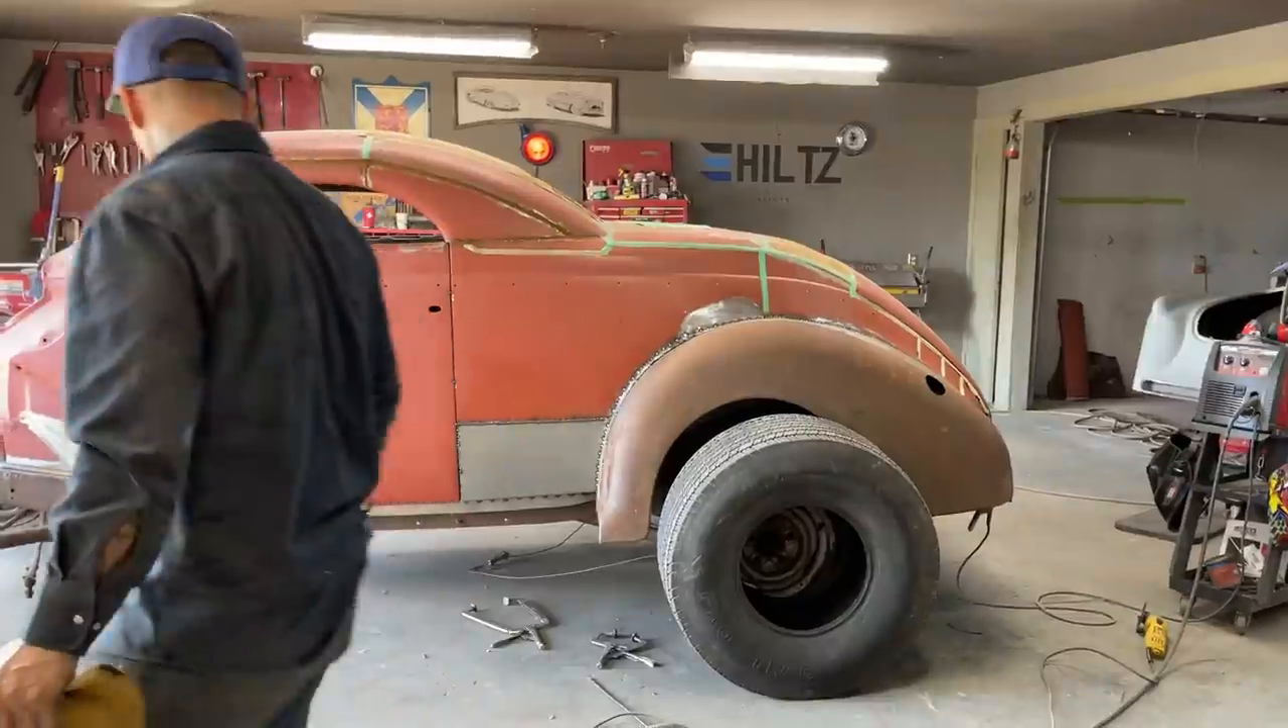So we've got one fender on, and we're going to continue, we're going to have to weld that all up.